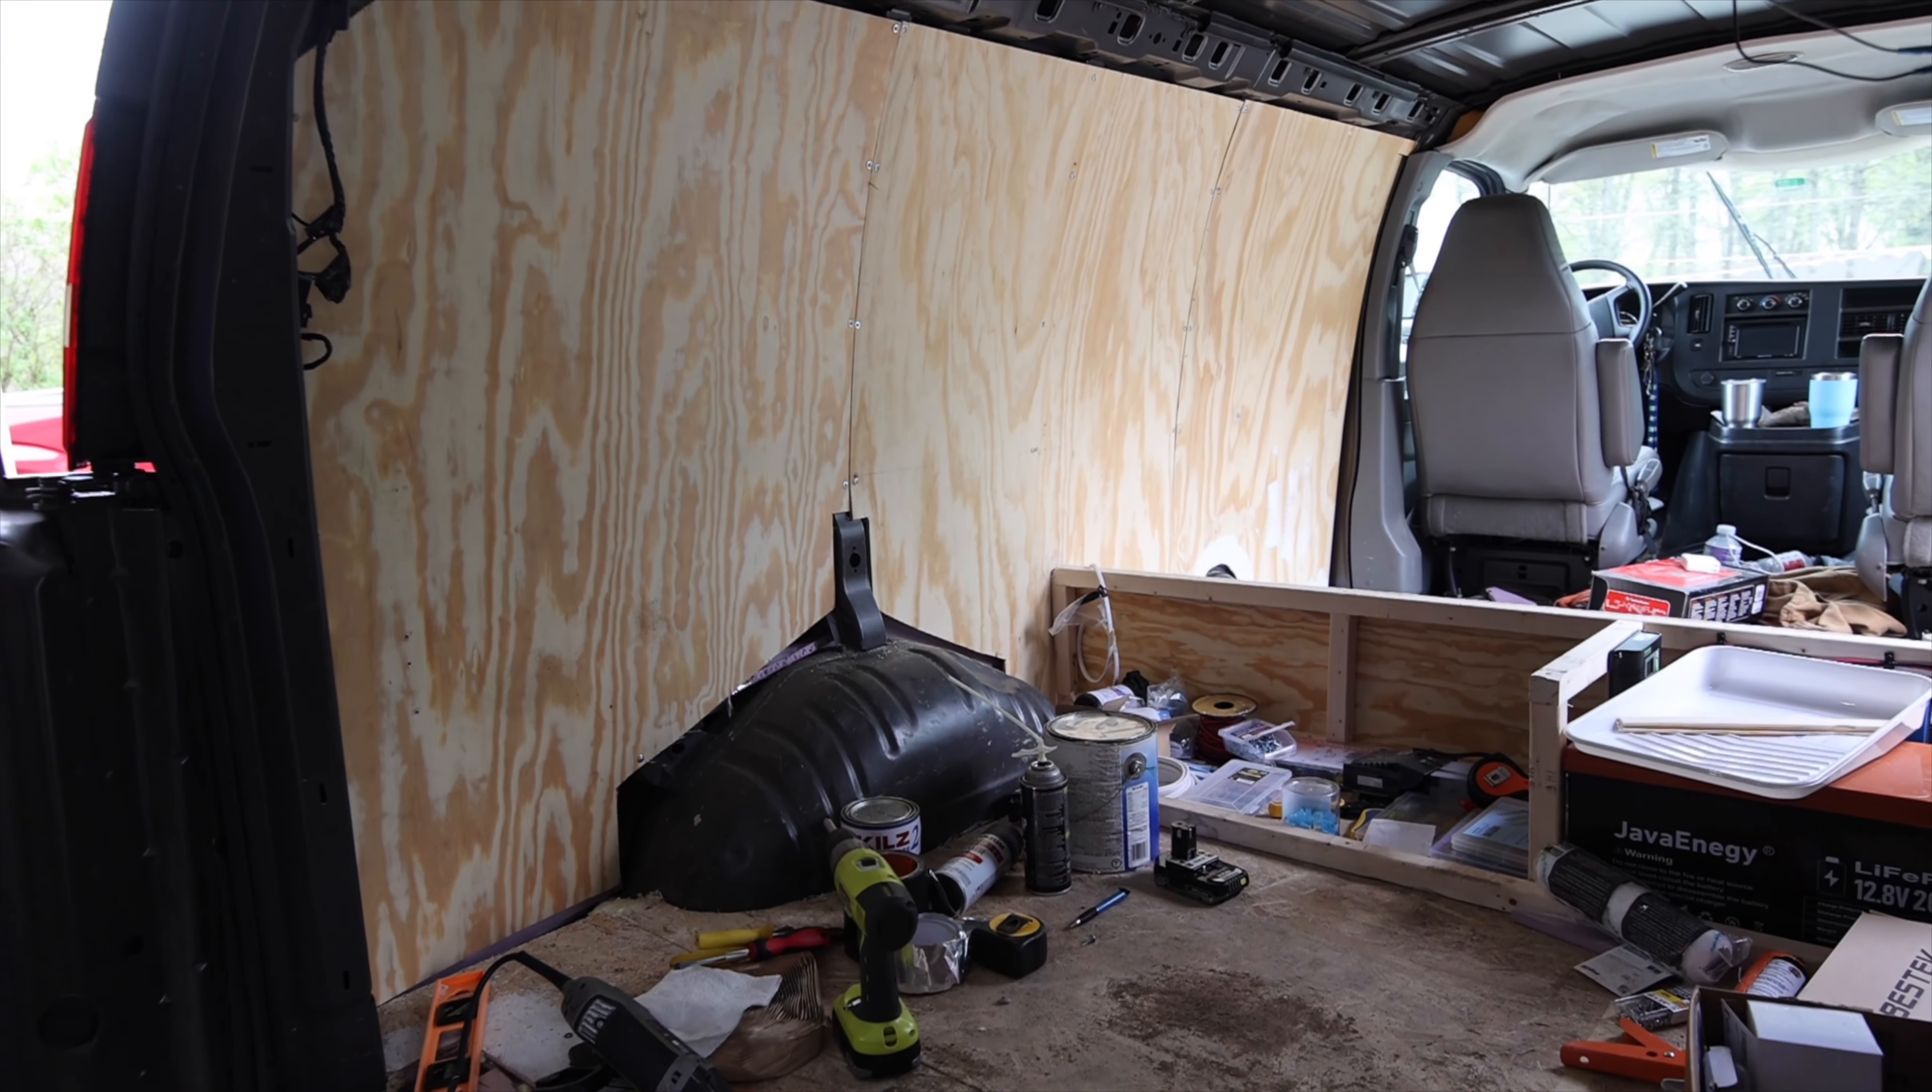All right, we got the last wall panel in on this side.